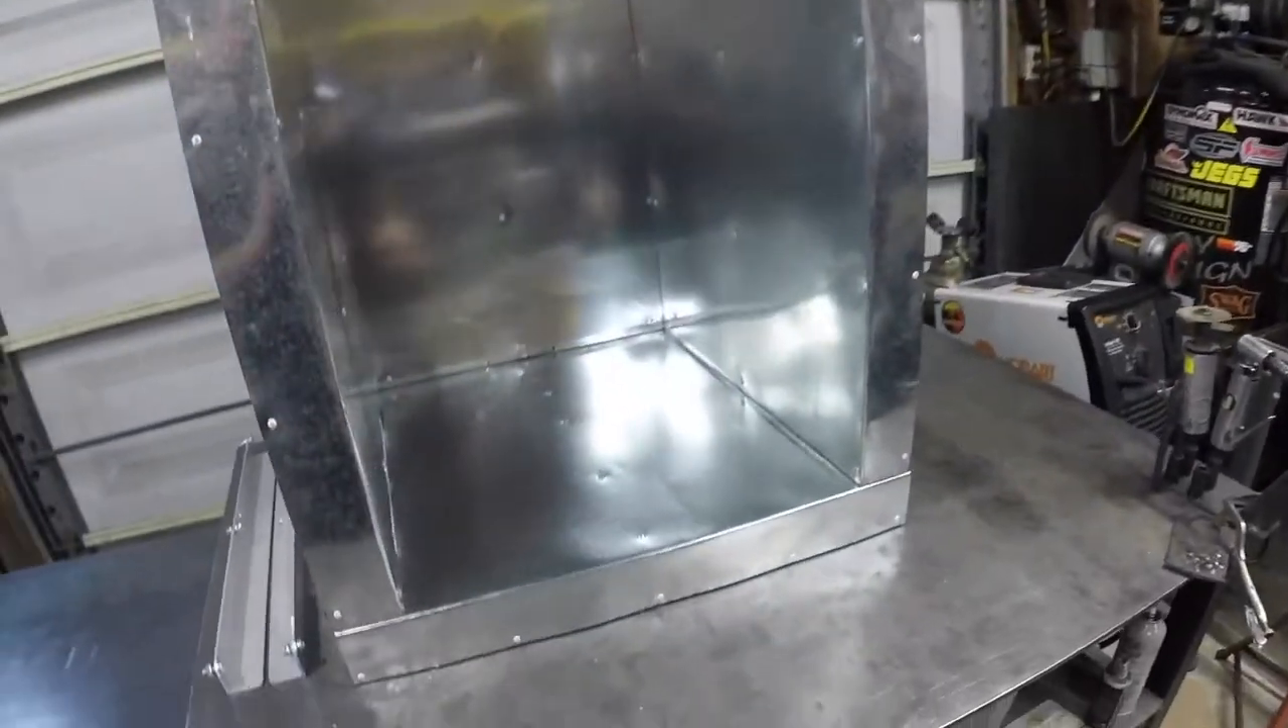I got the base onto the walls.